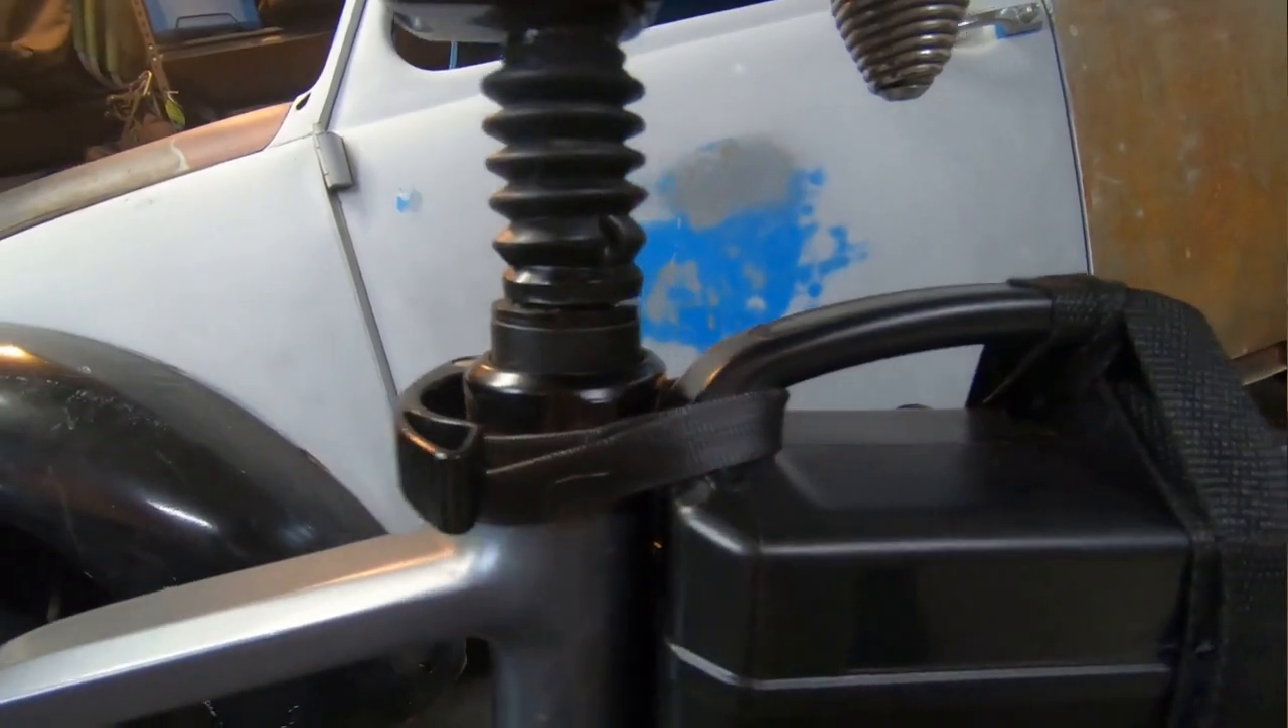The straps went right through there around the battery bing bang boom zip them down.